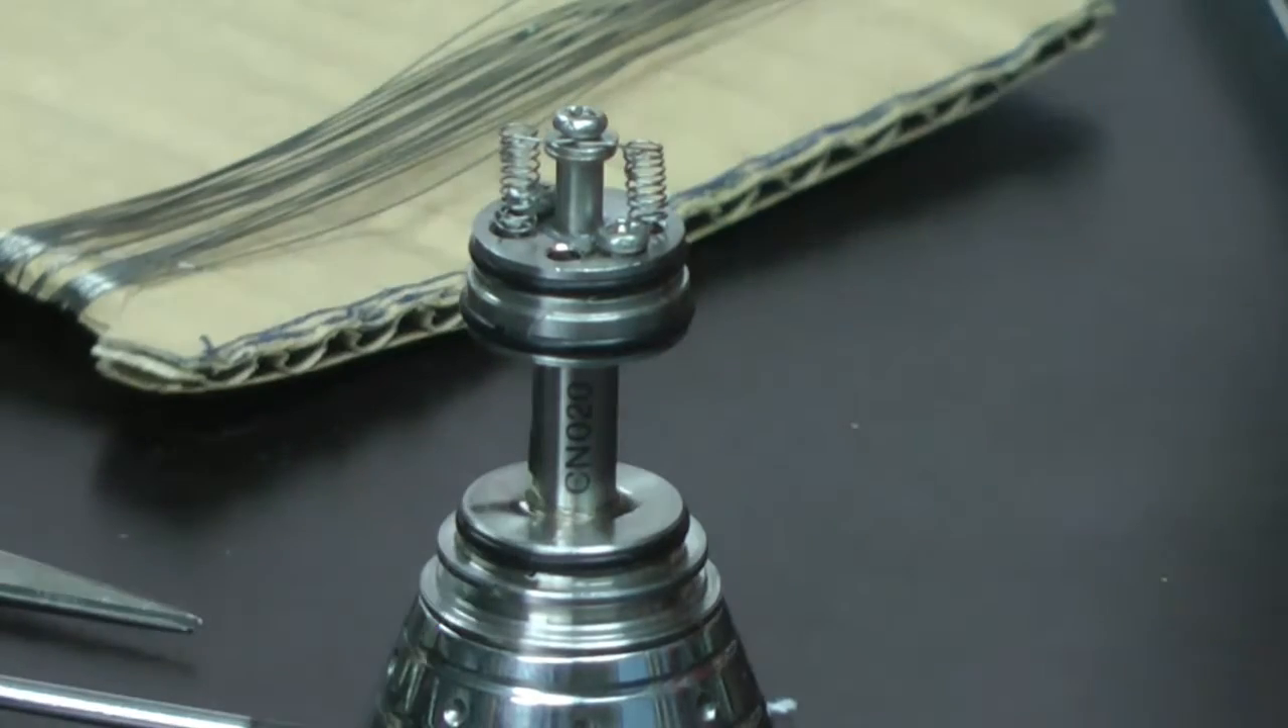Now you'll have noticed I've left the tank off and there's a reason for that.